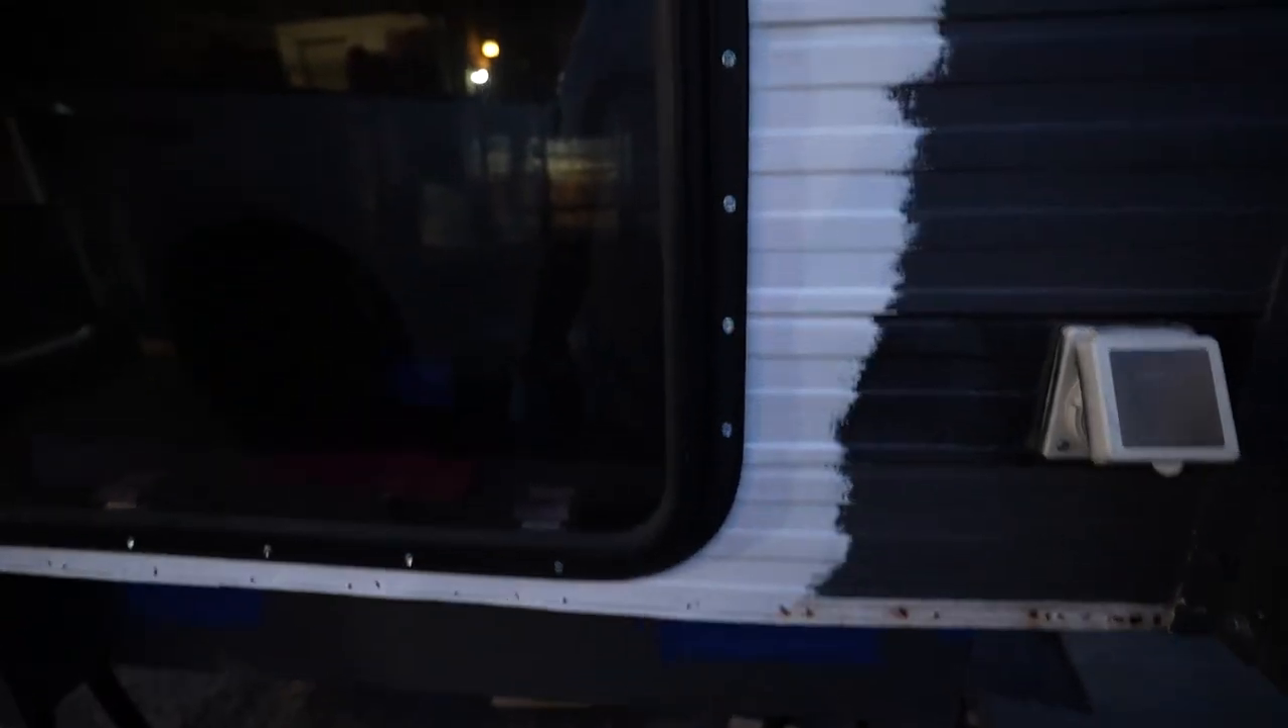Alright, it's a little bit after 8 o 'clock but the window is in.